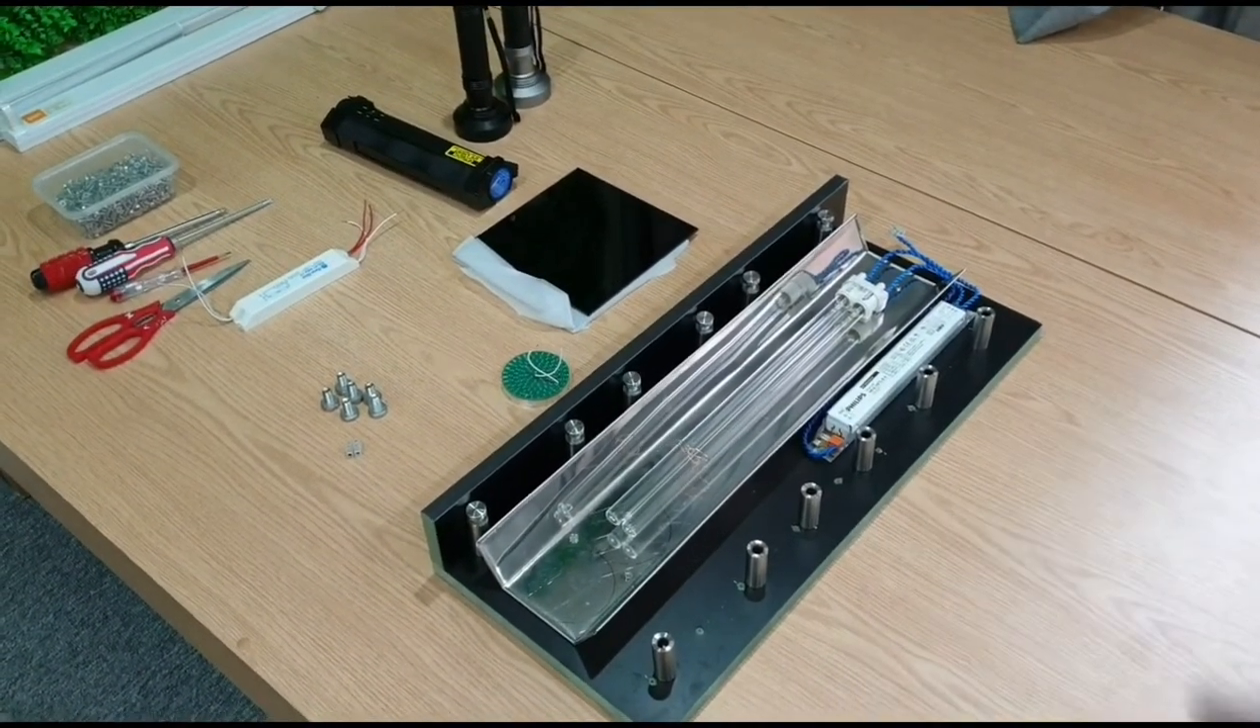Vẫn còn 1 chi tiết nữa Tôi chưa lắp Đấy là cái kính lắp Tôi chưa lắp lên.